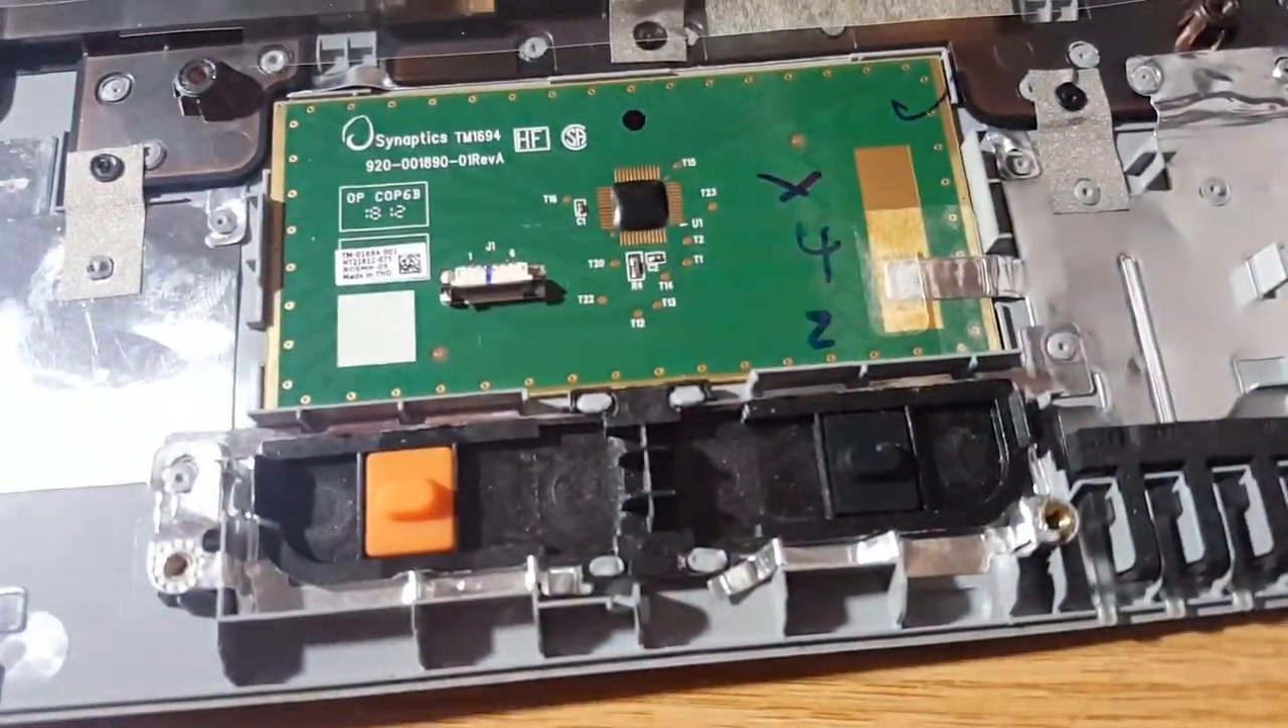So as you can see there's no more cable on this side no more ribbon cable on the touchpad.